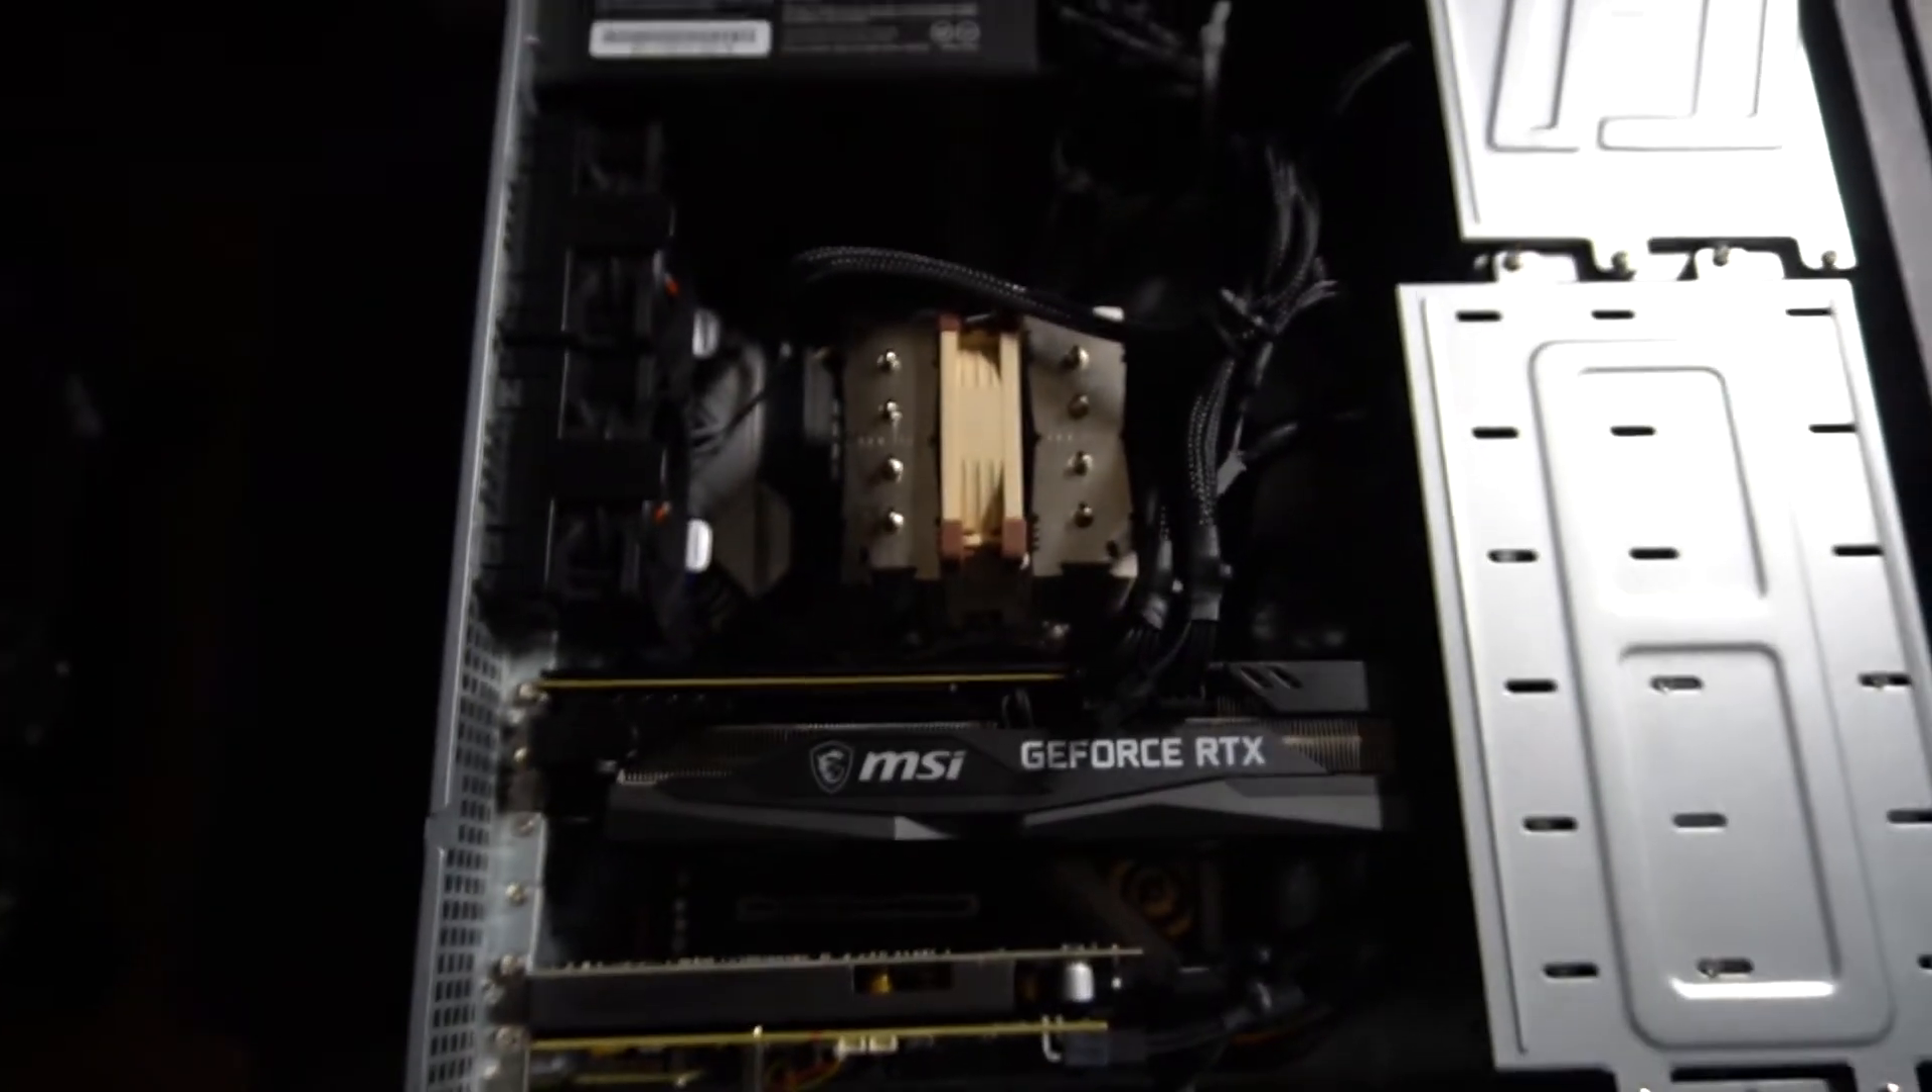Kabelmanagement wurde gemacht. Muss nur noch Deckel drauf.